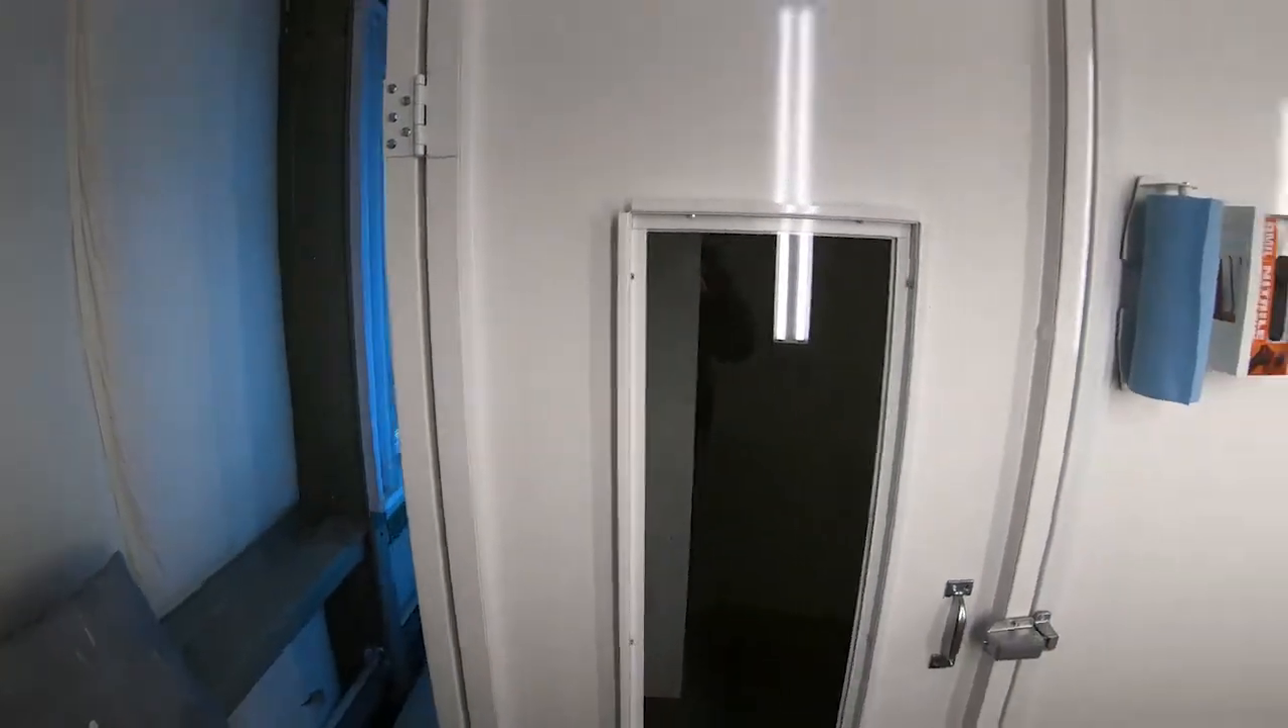We do have the man door on.